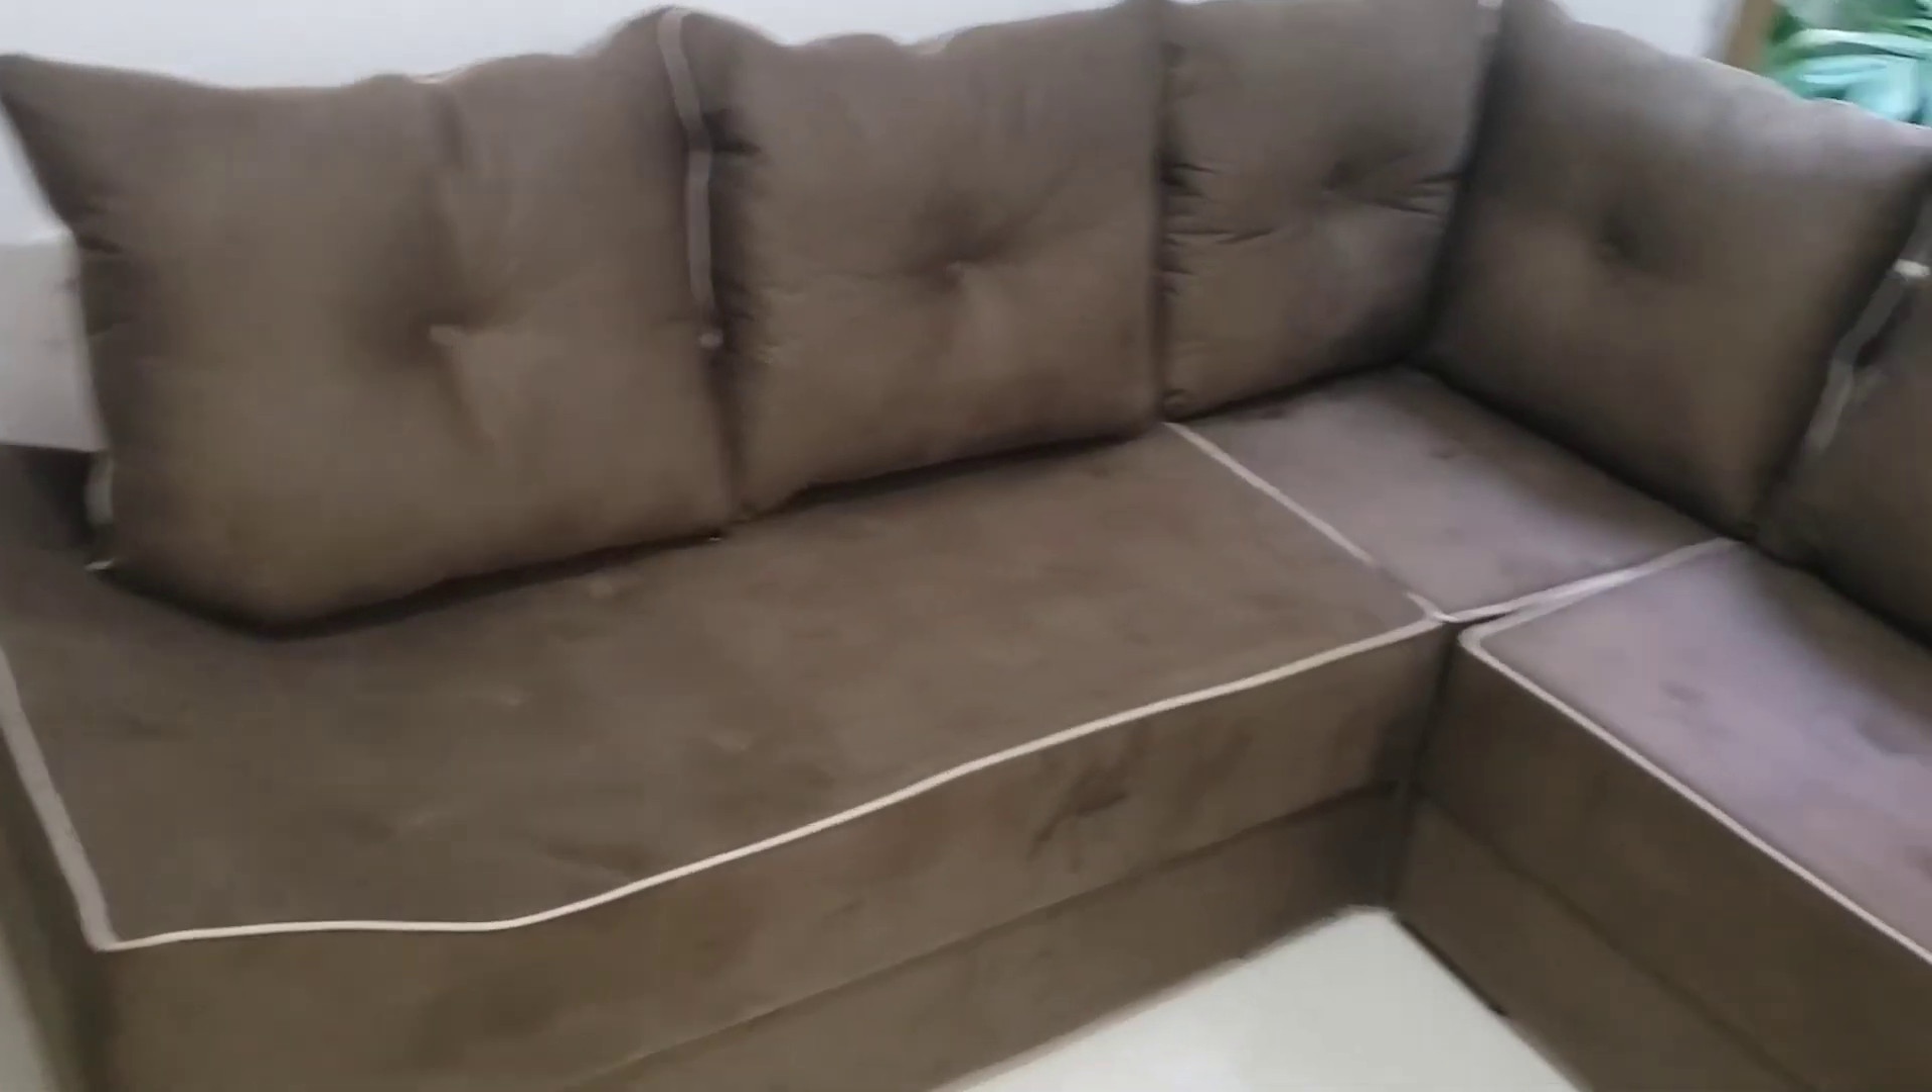O sofá já tá prontinho ó todo montadinho já coloquei as almofadas.